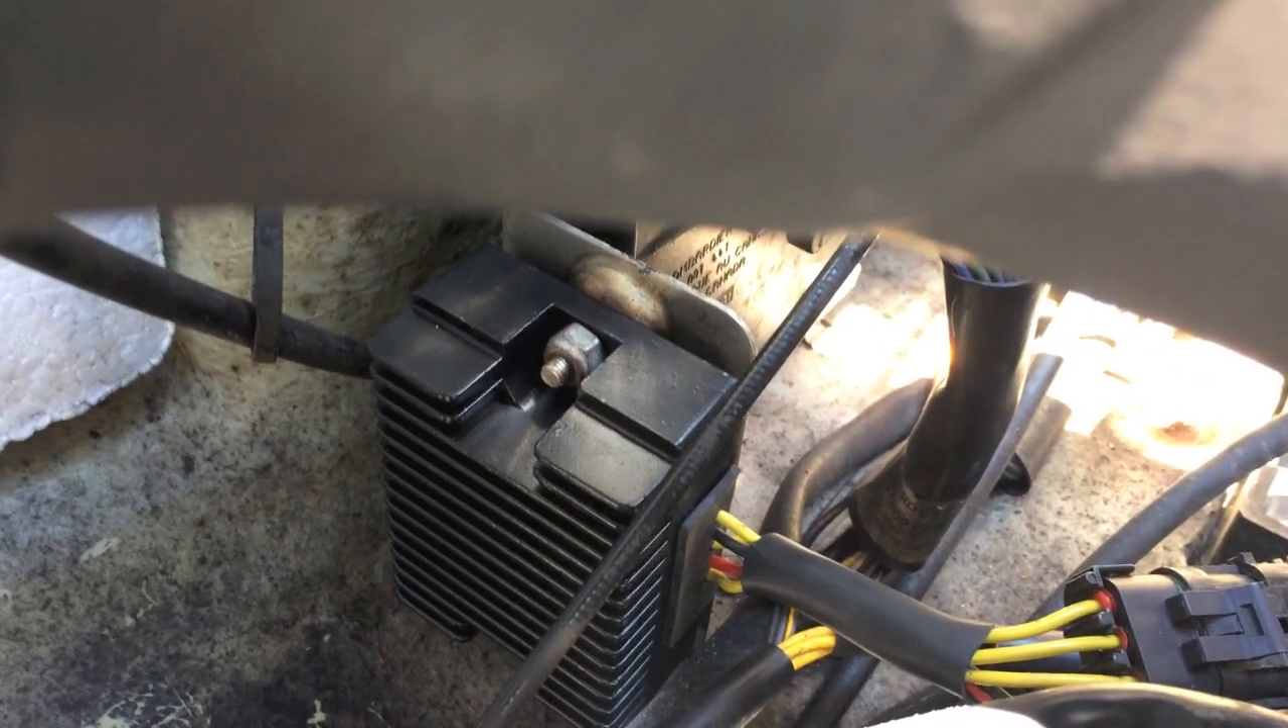New rectifier is installed and secure. The electrical connections are back in place and we are going to now put back on the hoses and connect everything as well as the cotter pin.